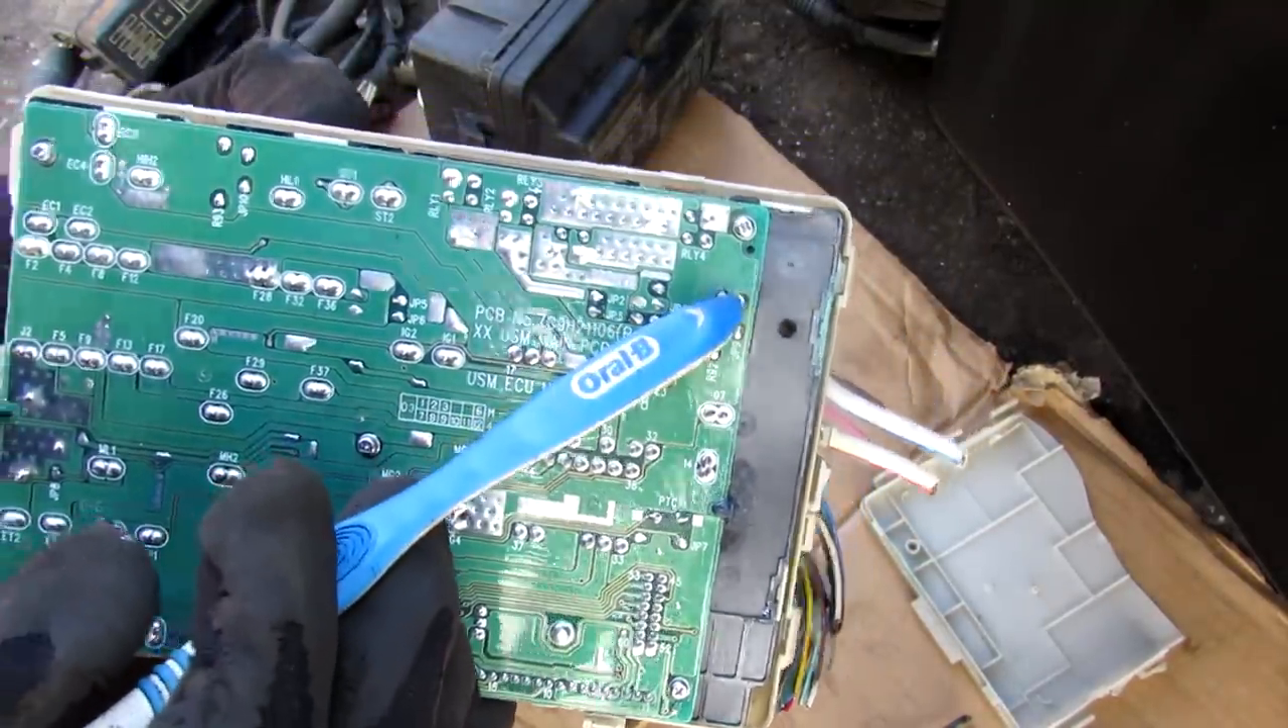And with that cover removed you can see we've got this printed circuit board on the back here that has the solder attachment points for the items that are on top.